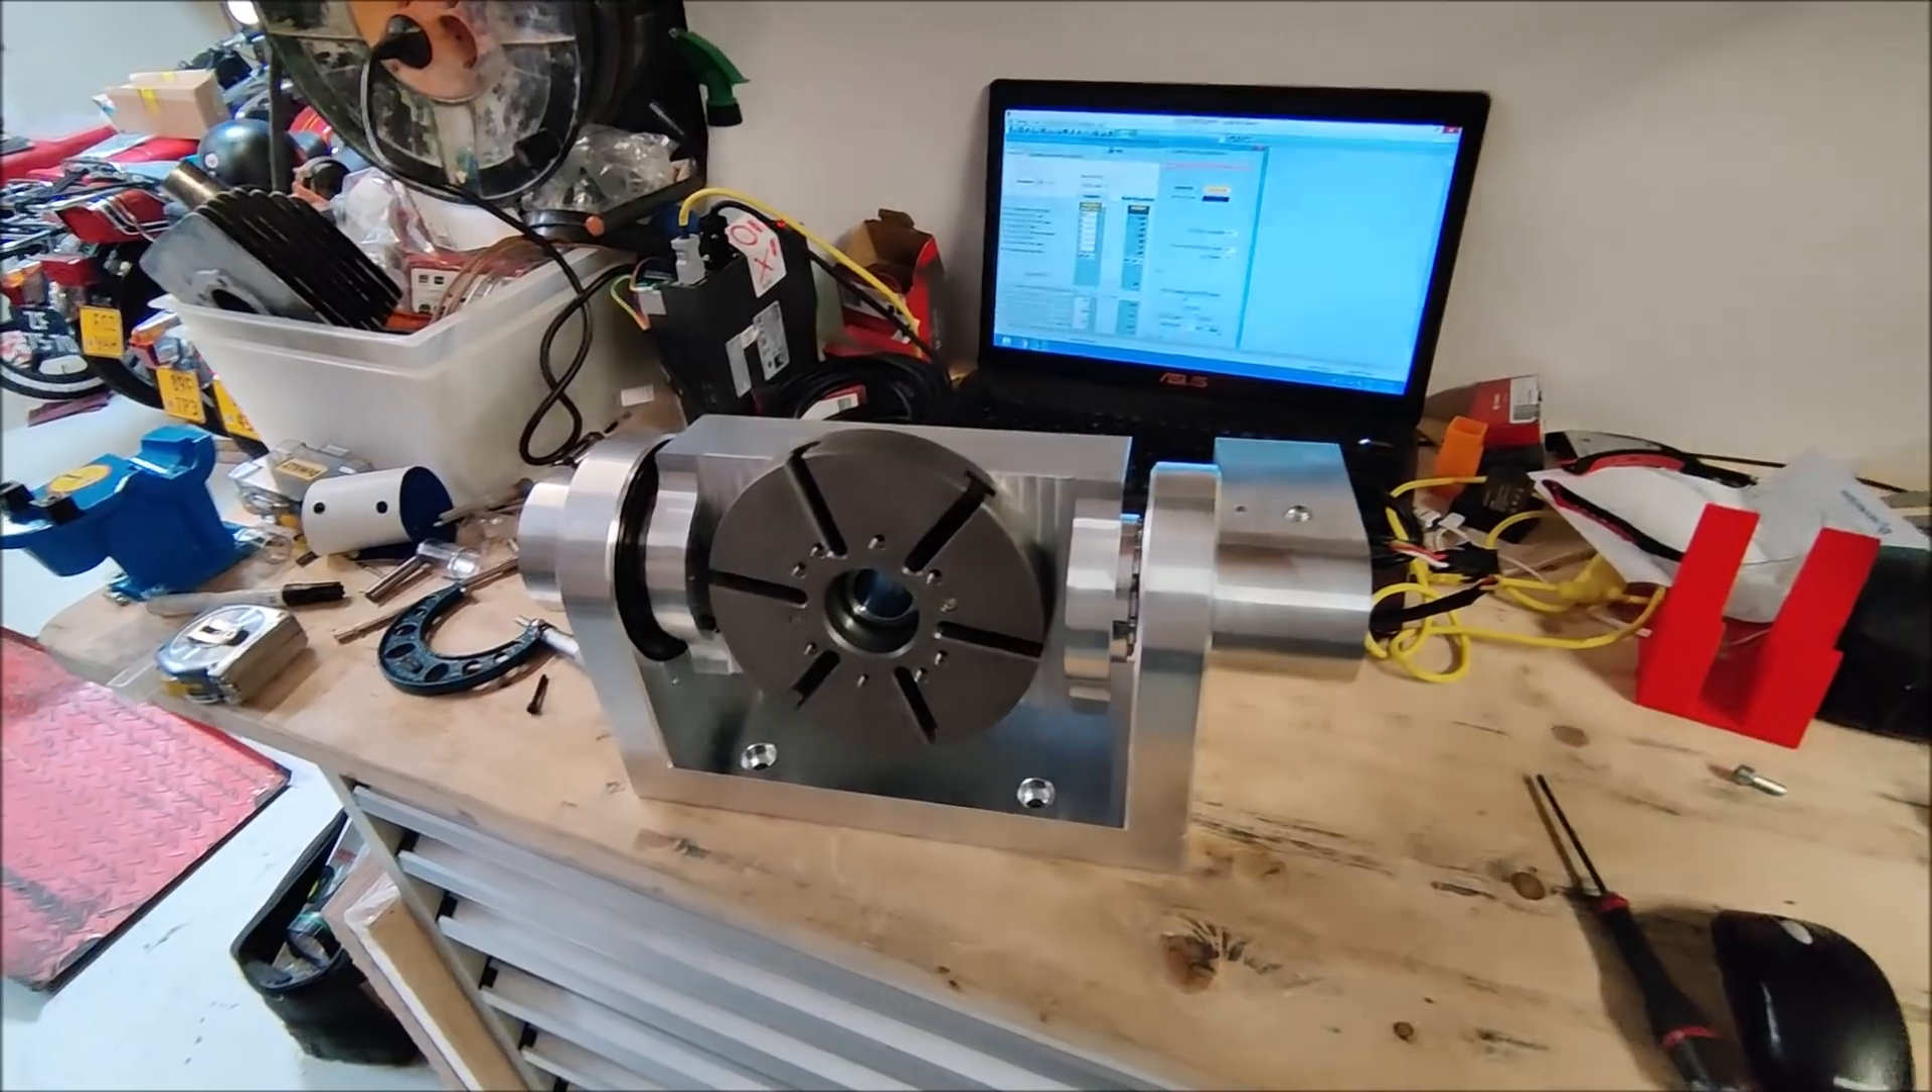So this is how it looks like when the table is mounted on the trunnion.